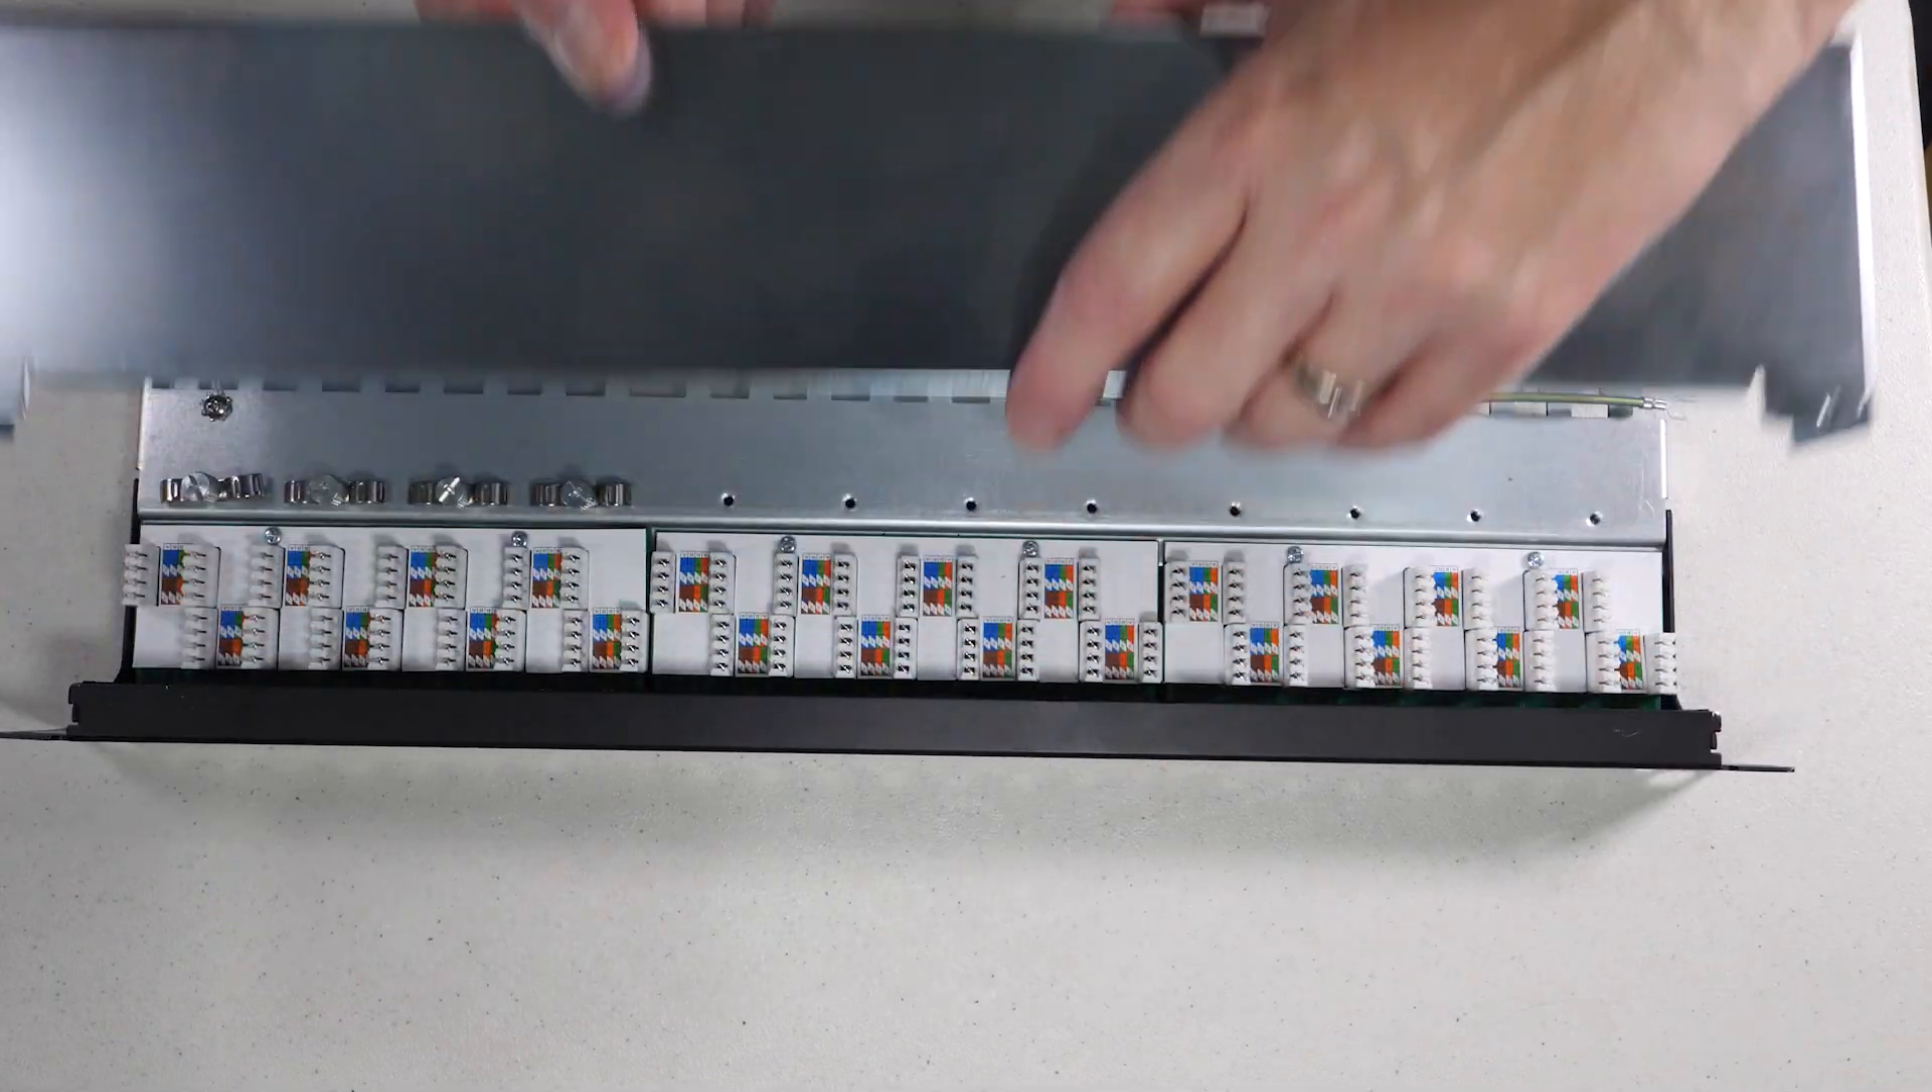As you can see from the top here, all the connectors are pre-installed.